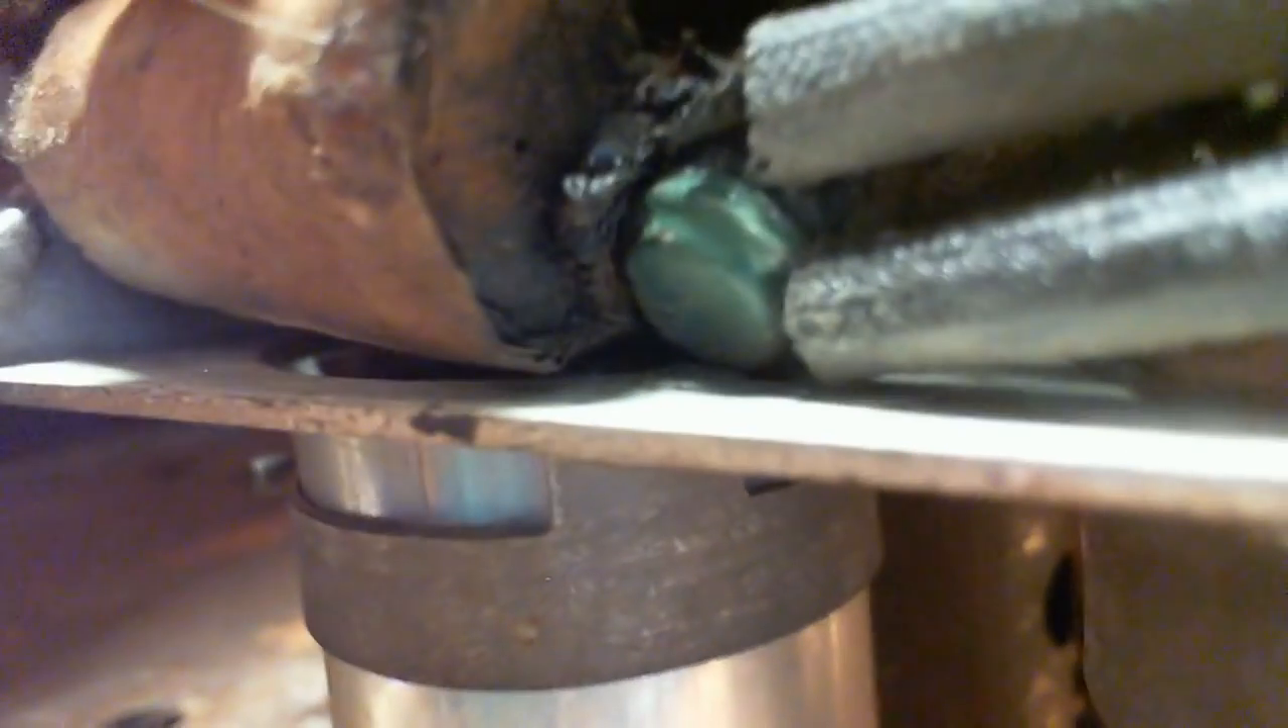Look how it's, look at this resistor jammed up against the capacitor and potentially the lead and also jammed against the chassis down here.